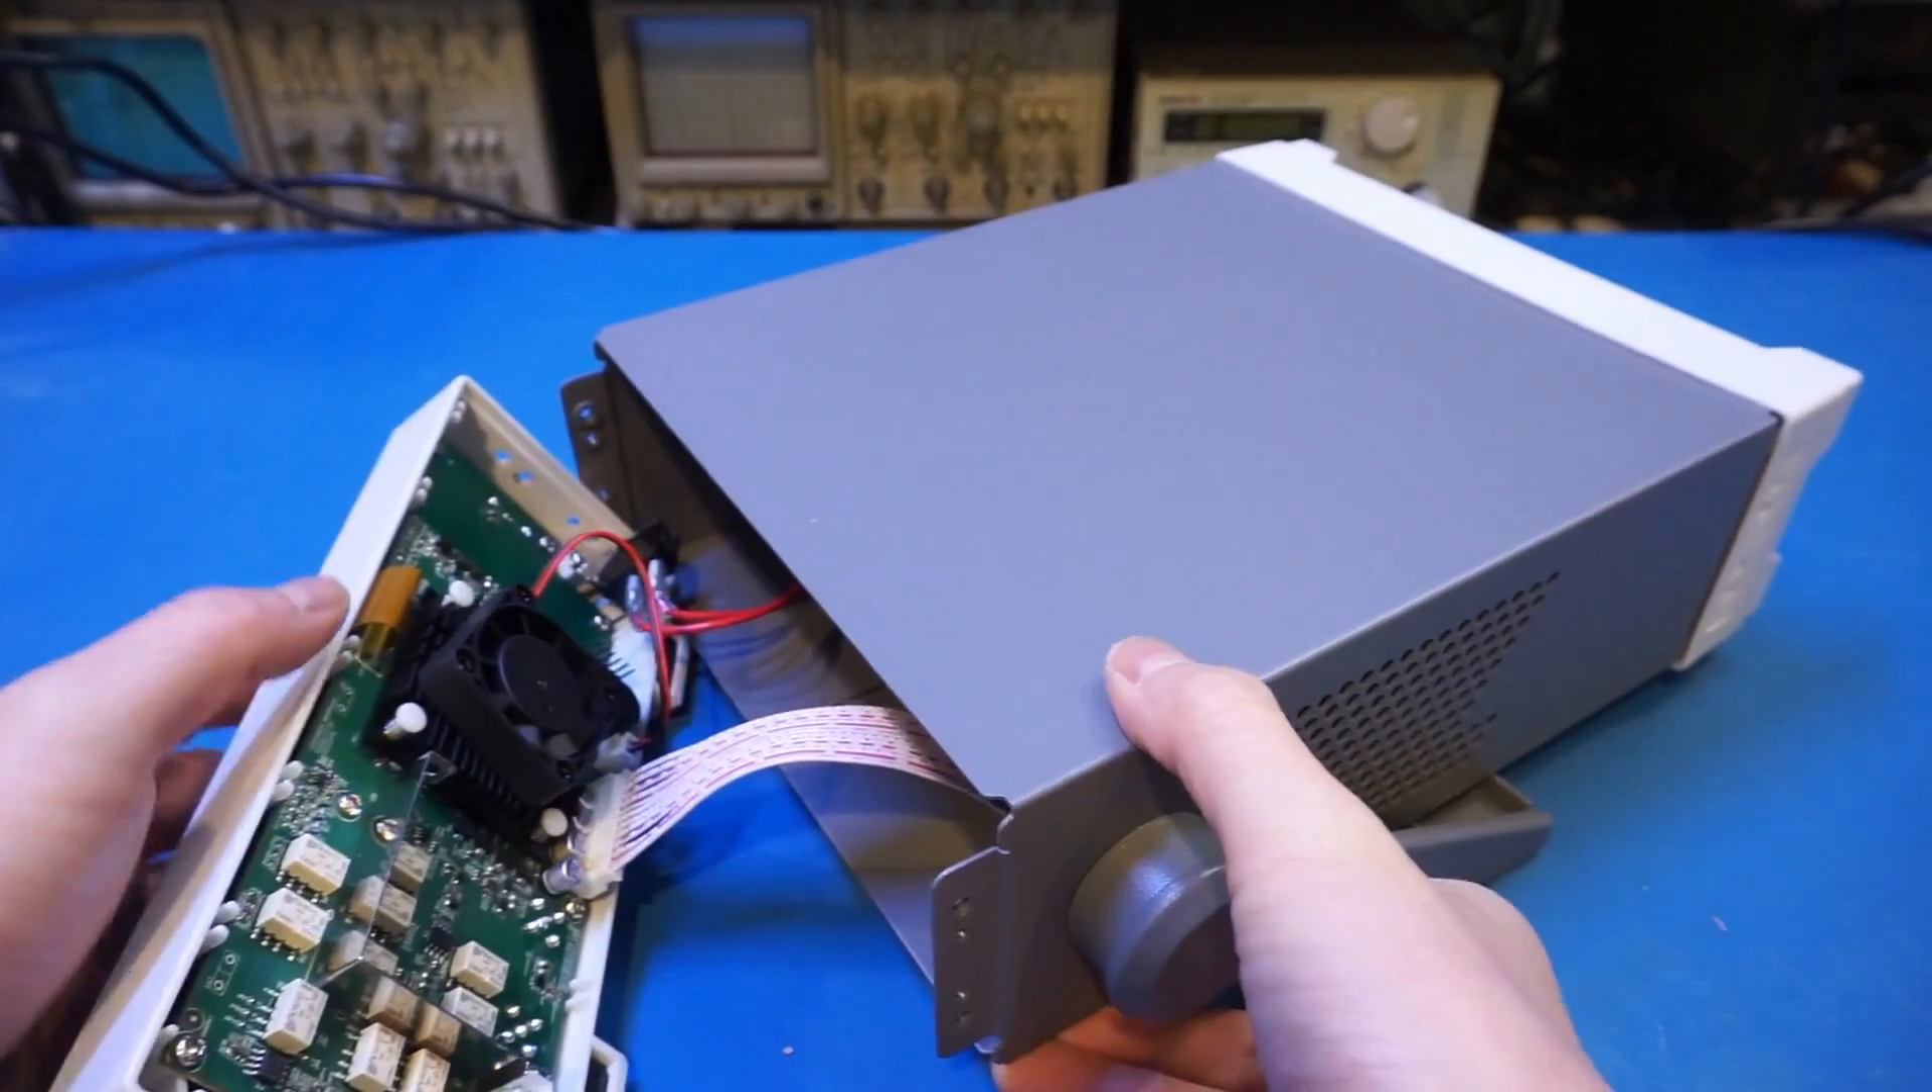Okay so the front came out.